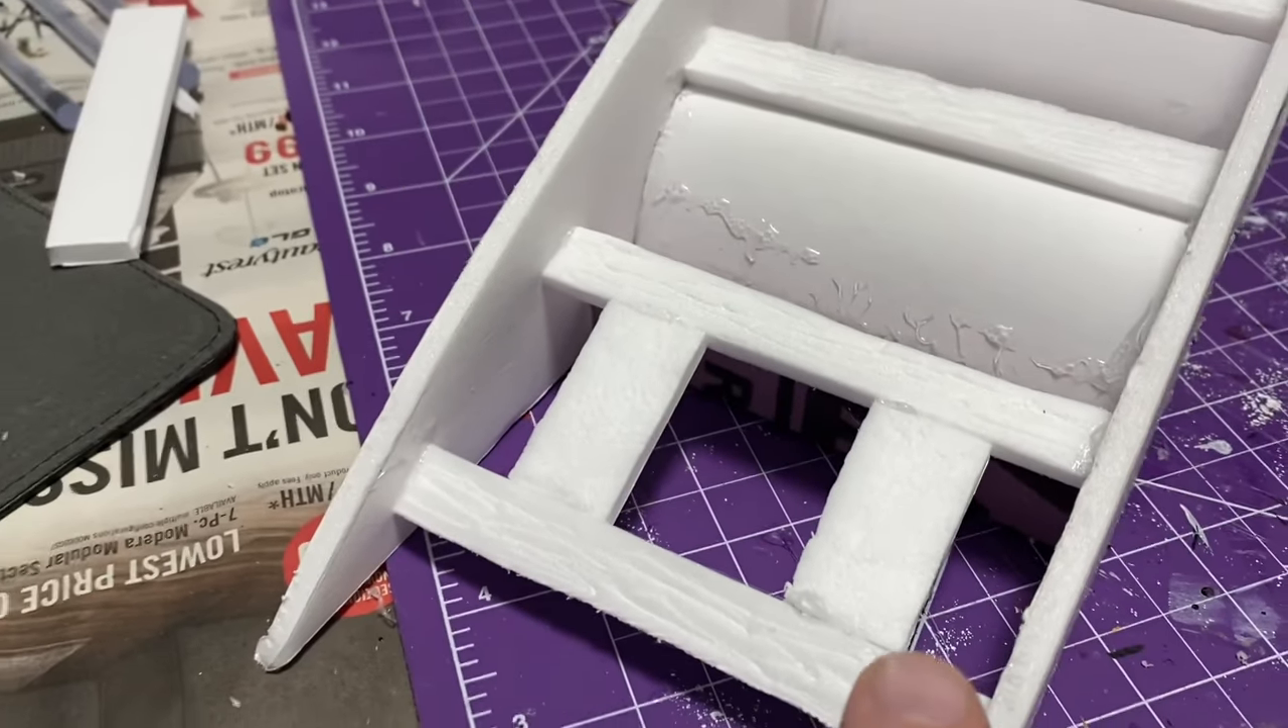And then I added these foam, insulation foam kind of braces underneath the bottom.